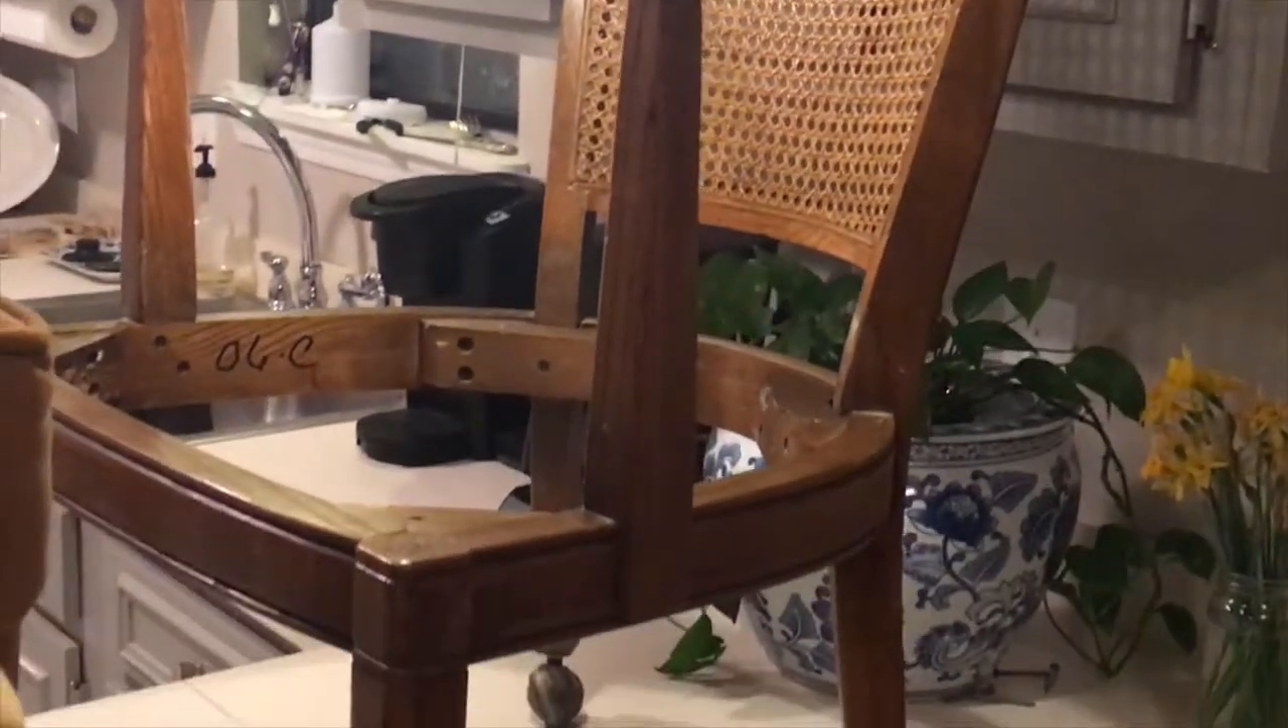So I already removed the seat and it was really simple.